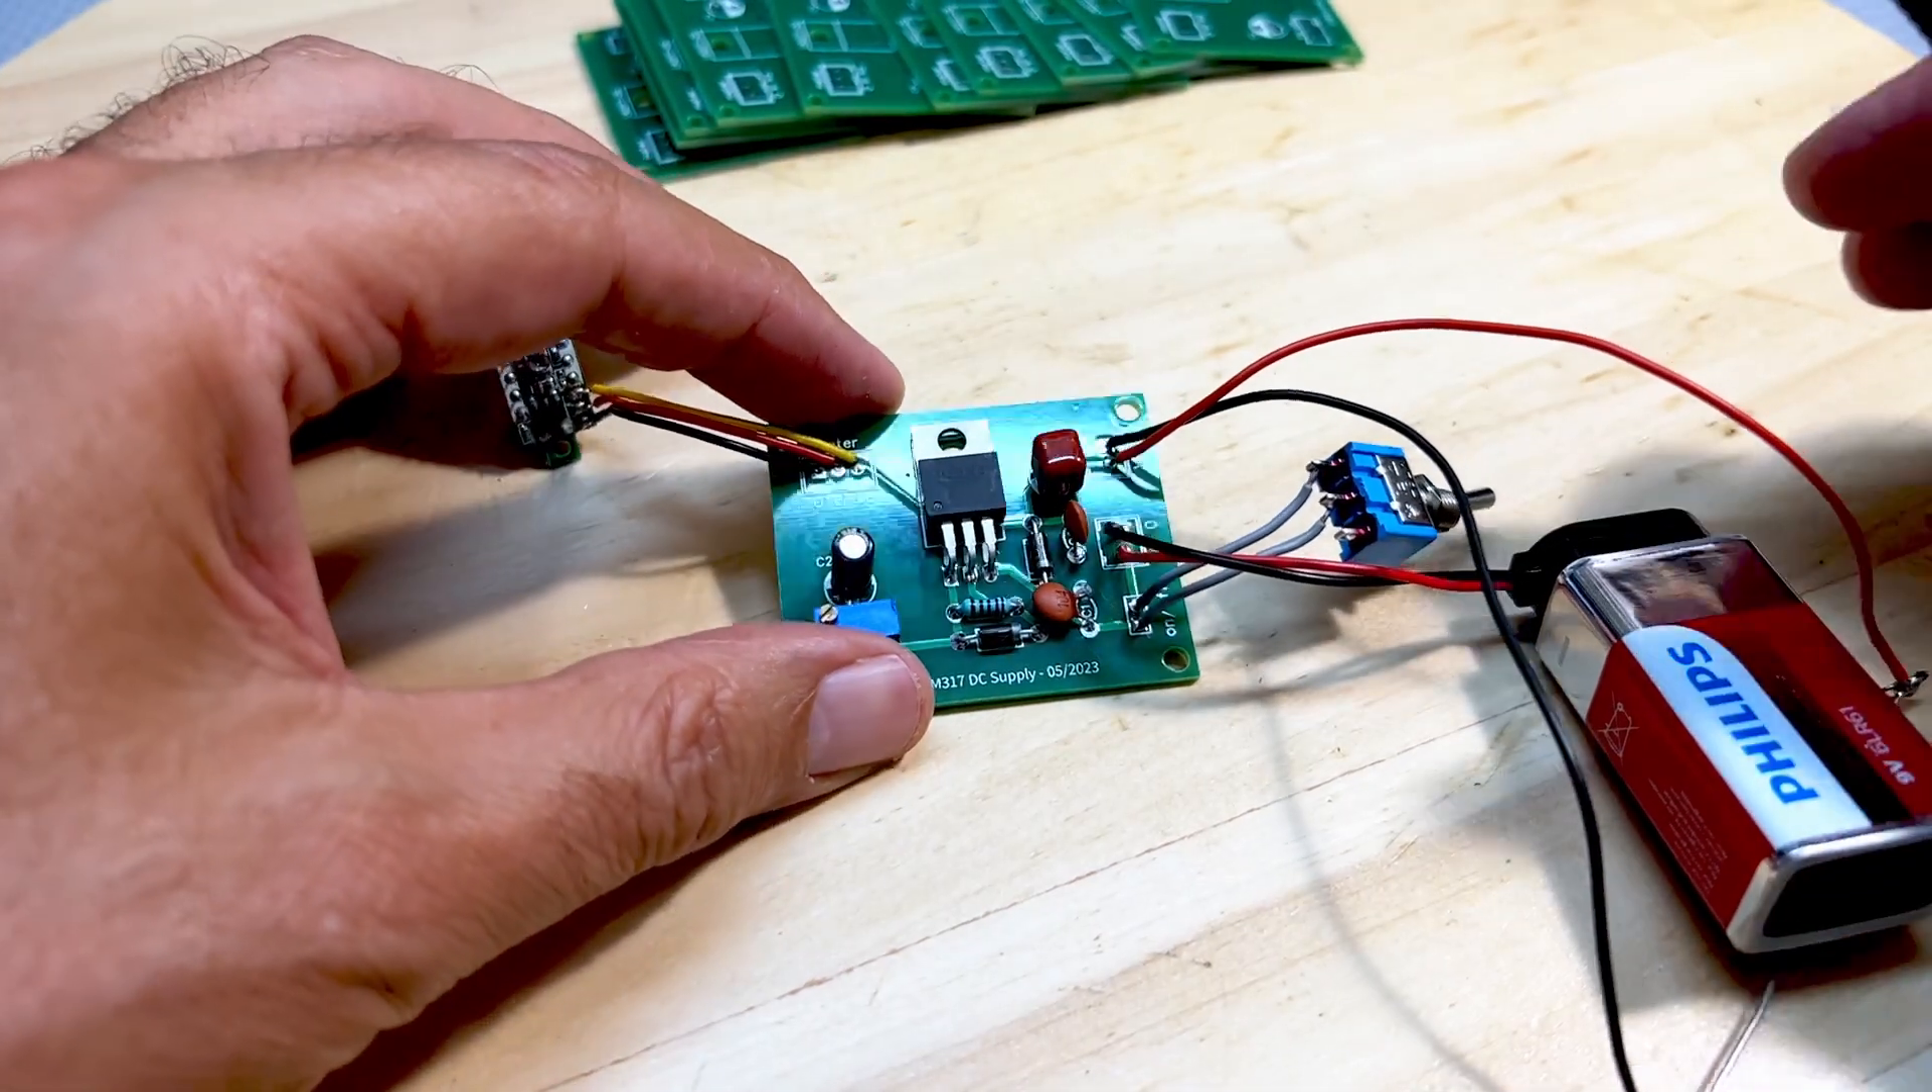I've got the battery in here. I've got the switch in place.